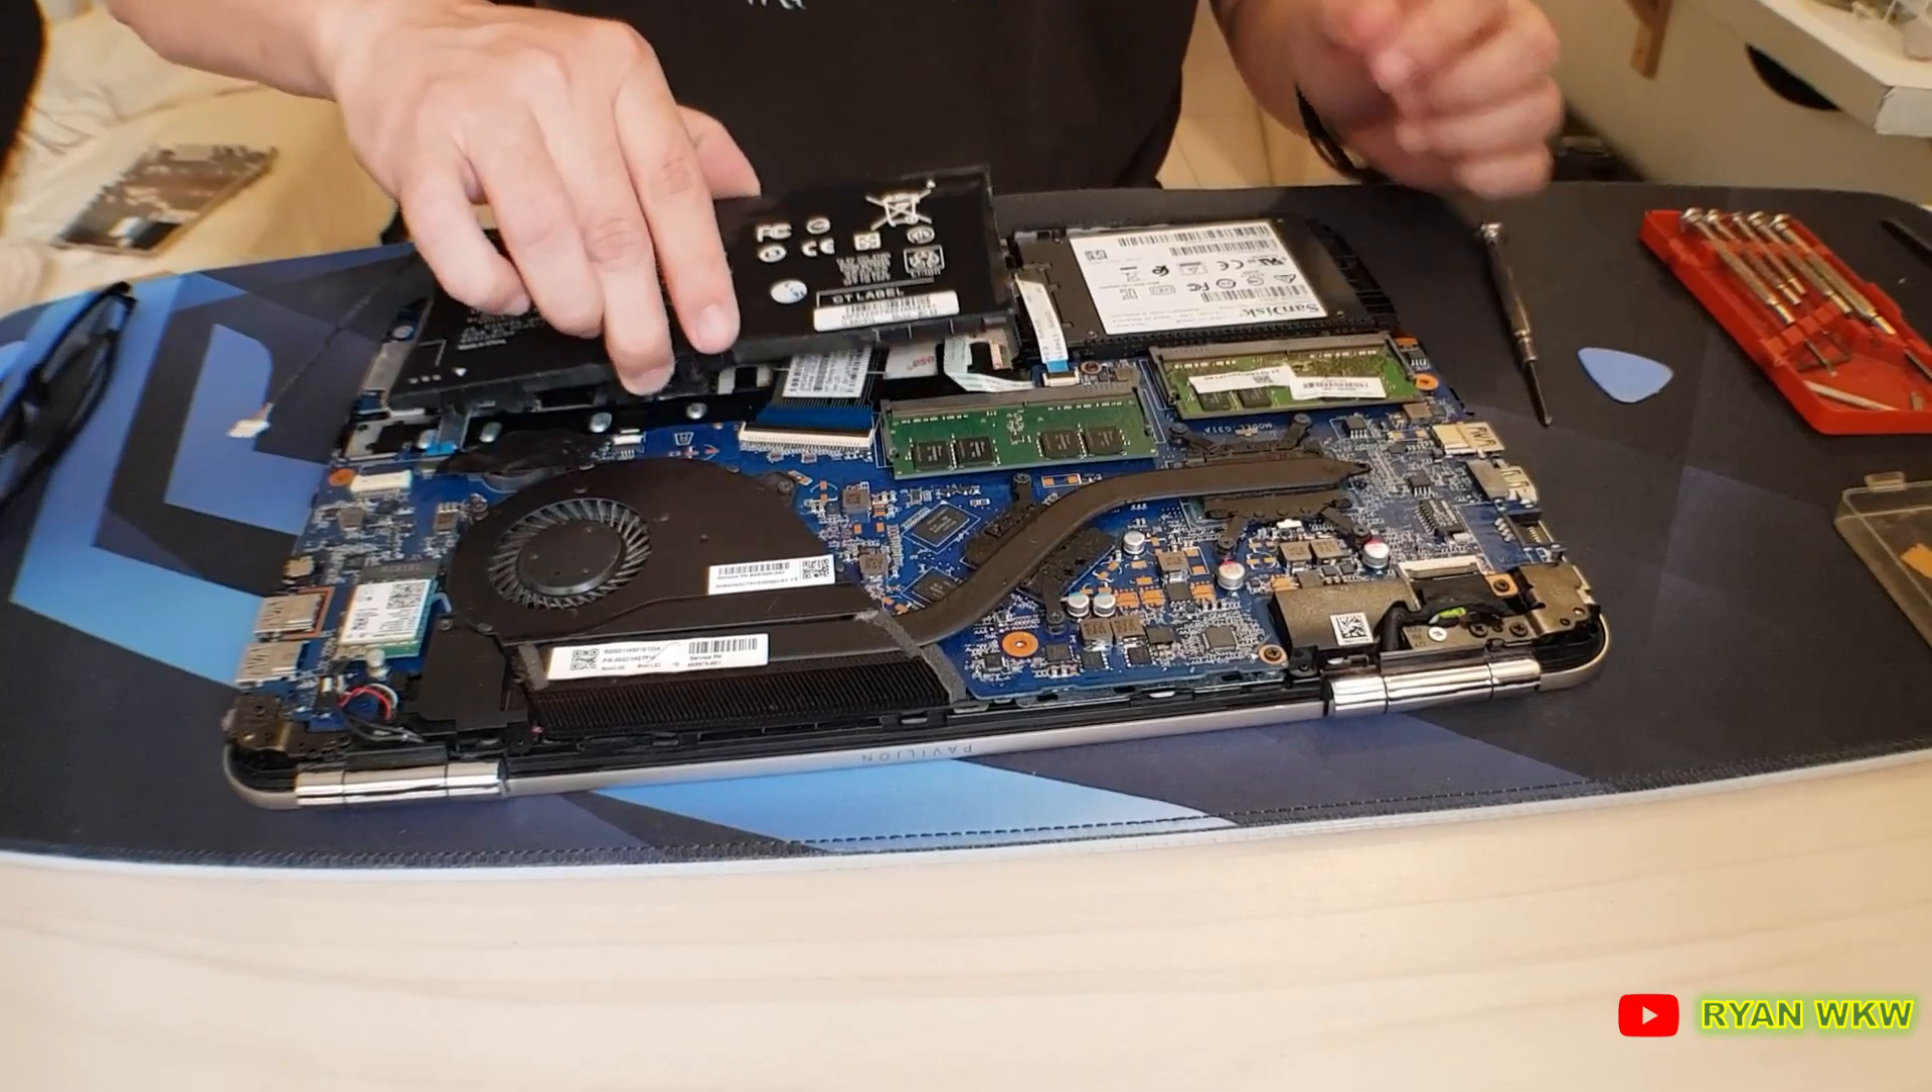So the battery is being hold on by four screws and just like that the battery is out.